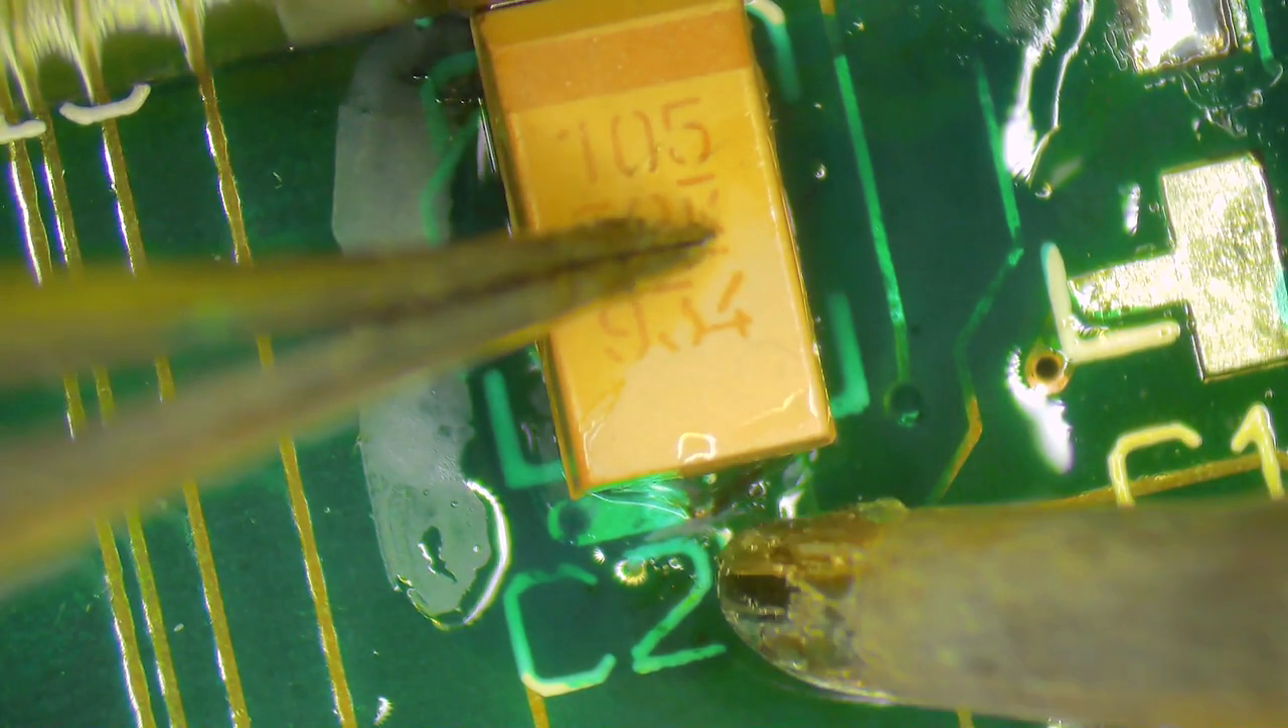There we go and that's our first capacitor in position and let's now move on to the next one.